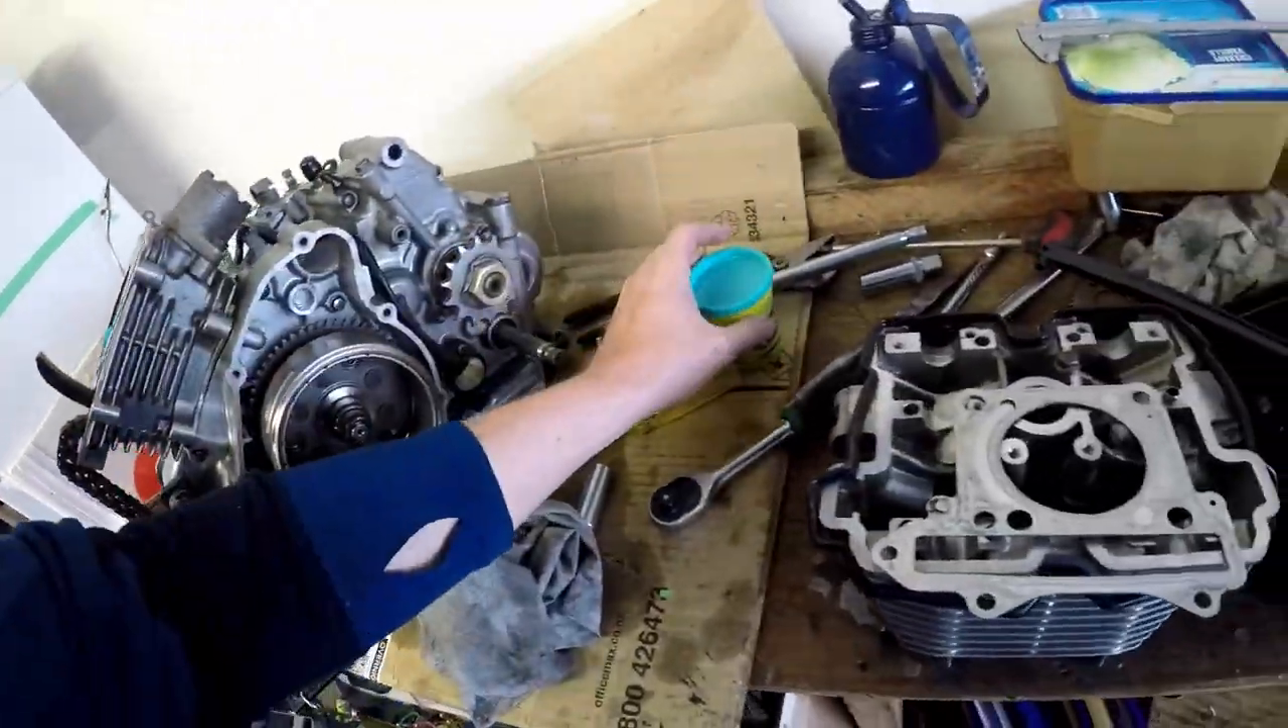Just got the cylinder head off.